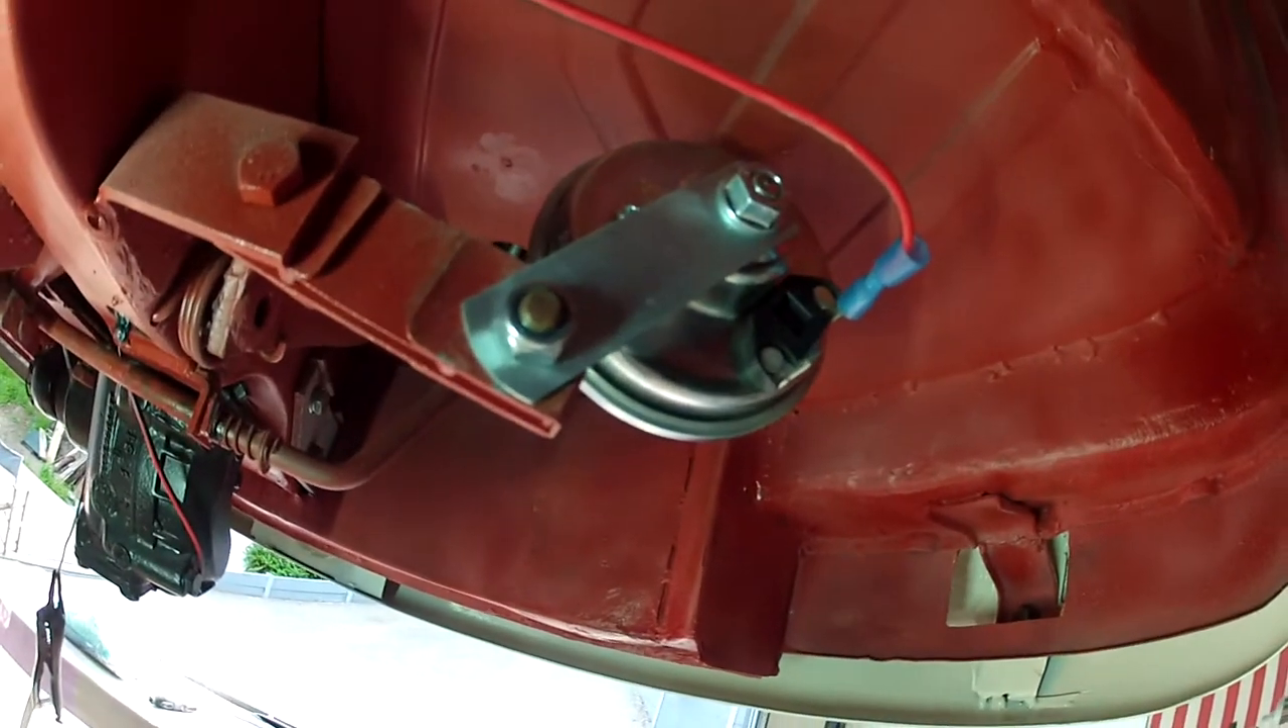I've got one more wire to come off the horn.